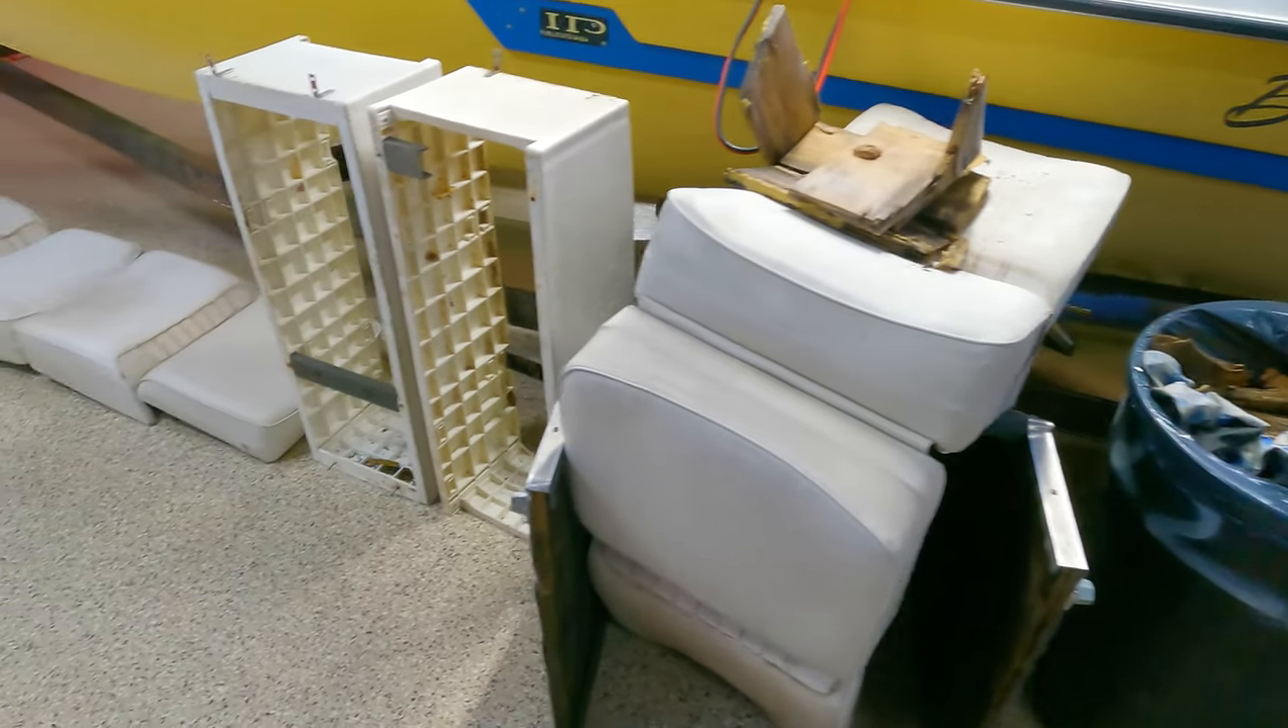All right, I've got the seats ripped out of this thing.